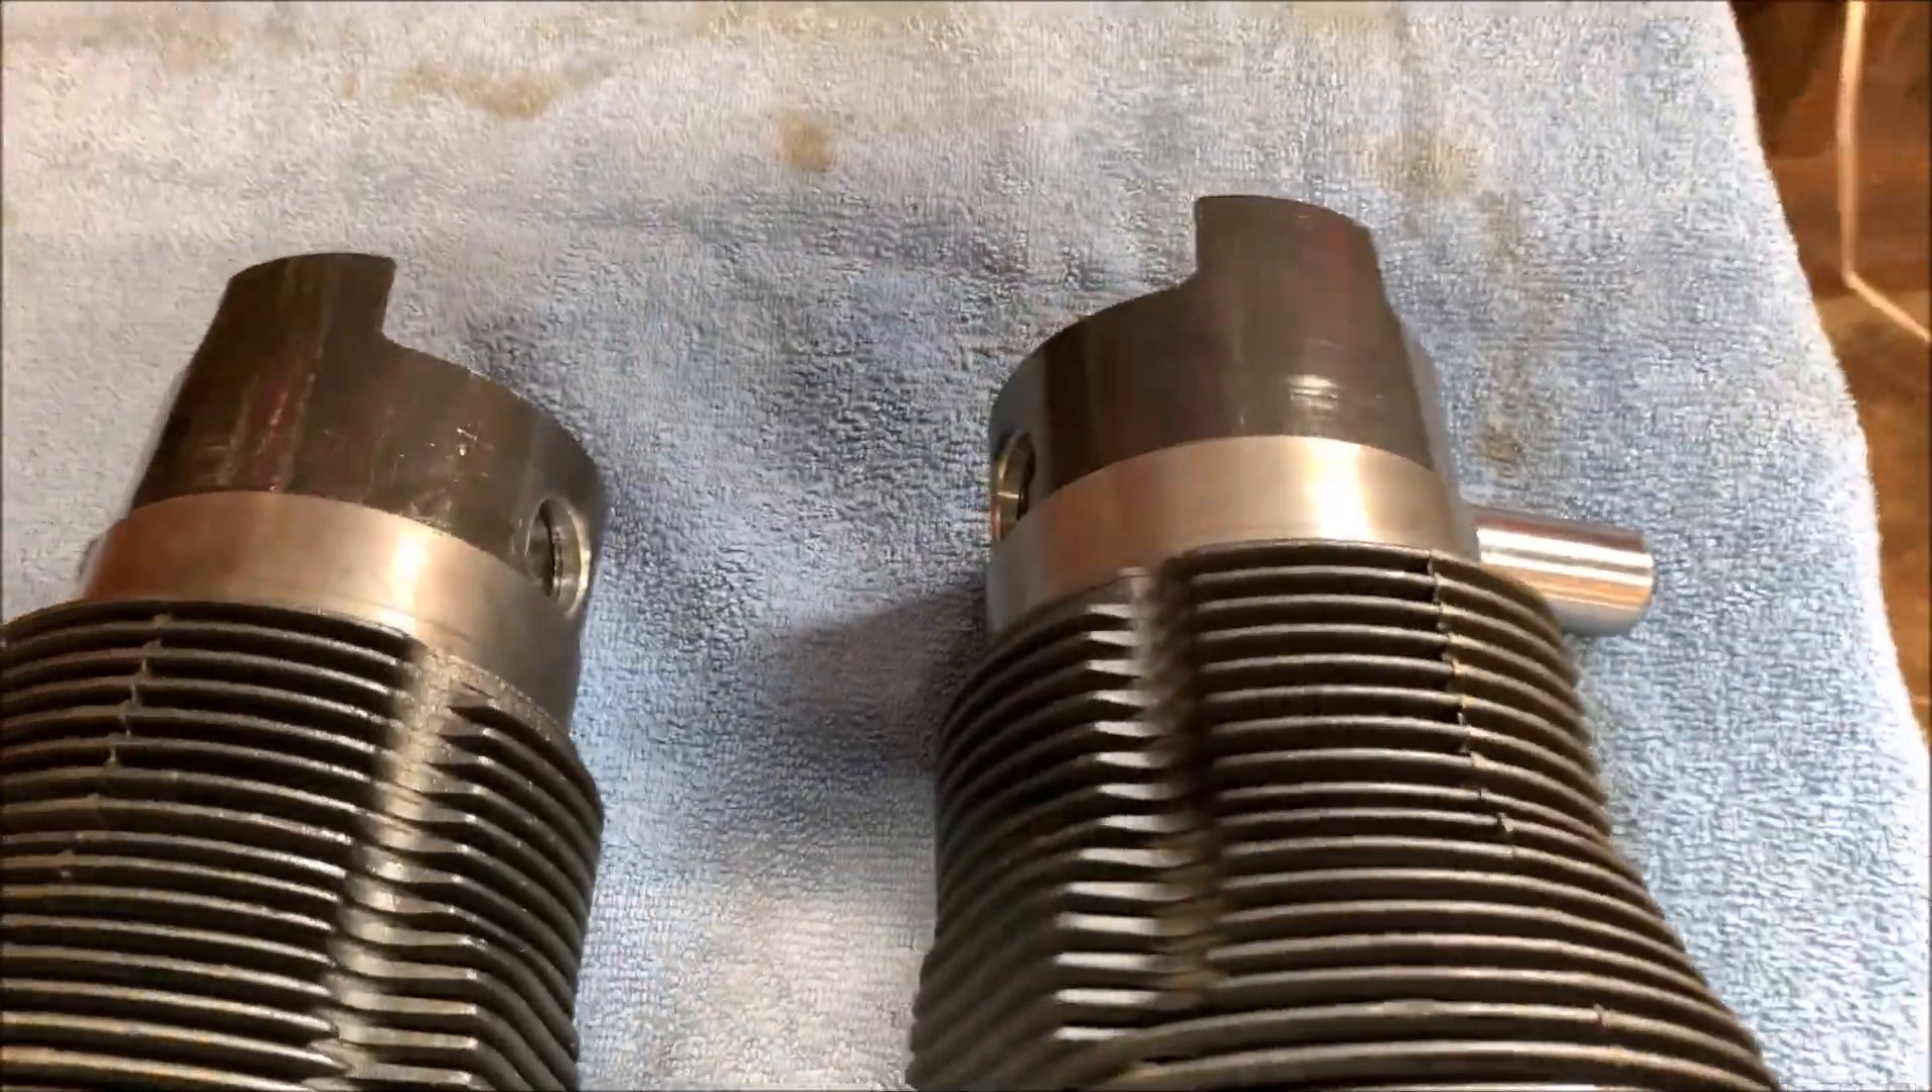I got the wrist pins kind of just sitting in there partially.